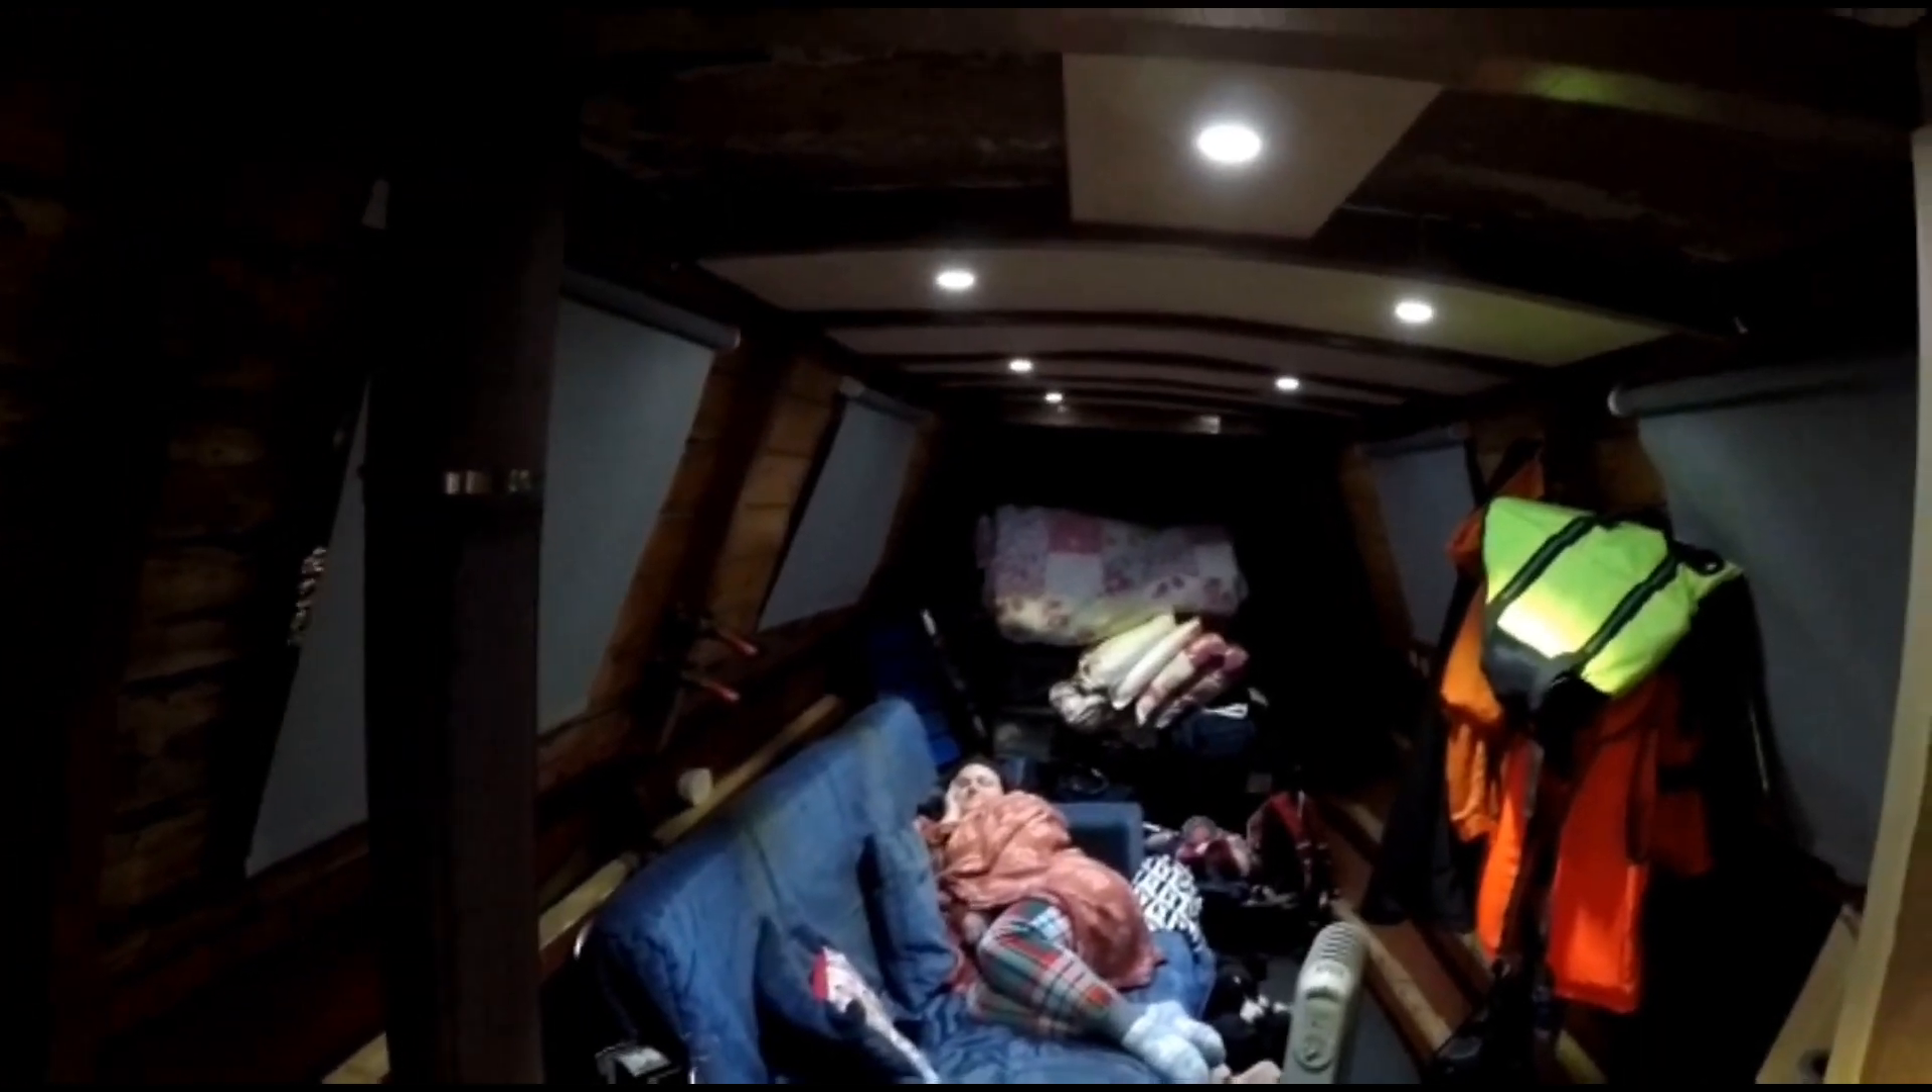So we've got all the lights in.